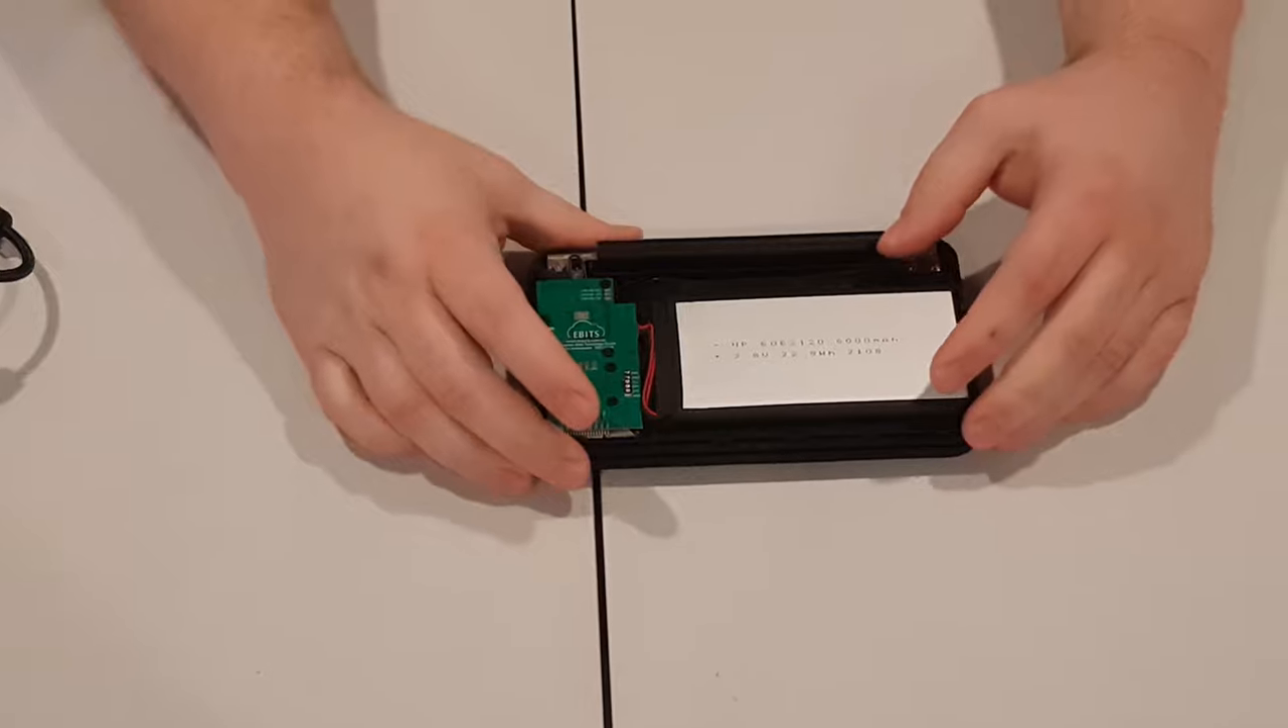So here's one that's already taken apart. So I'll just lift the cover off. And inside, you'll see we have the battery and we have the PCB.